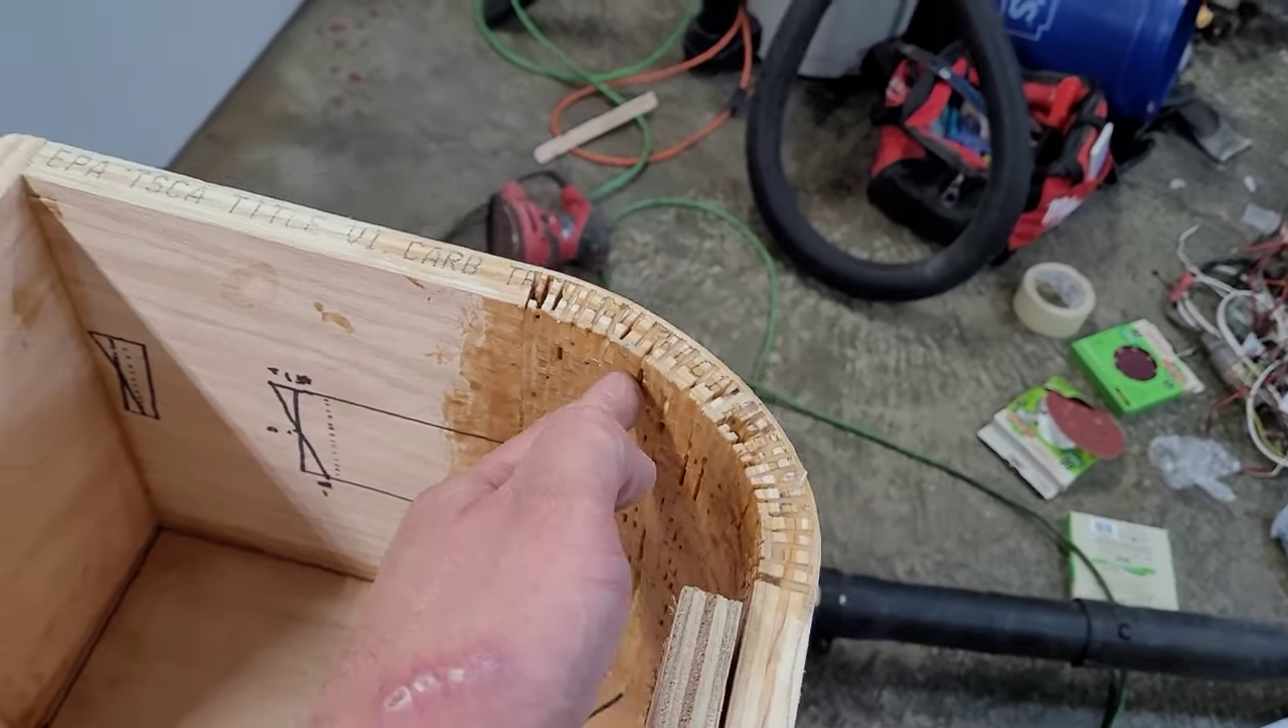This is all glued up and dry now you can see how that's just a big thick wall of glue.